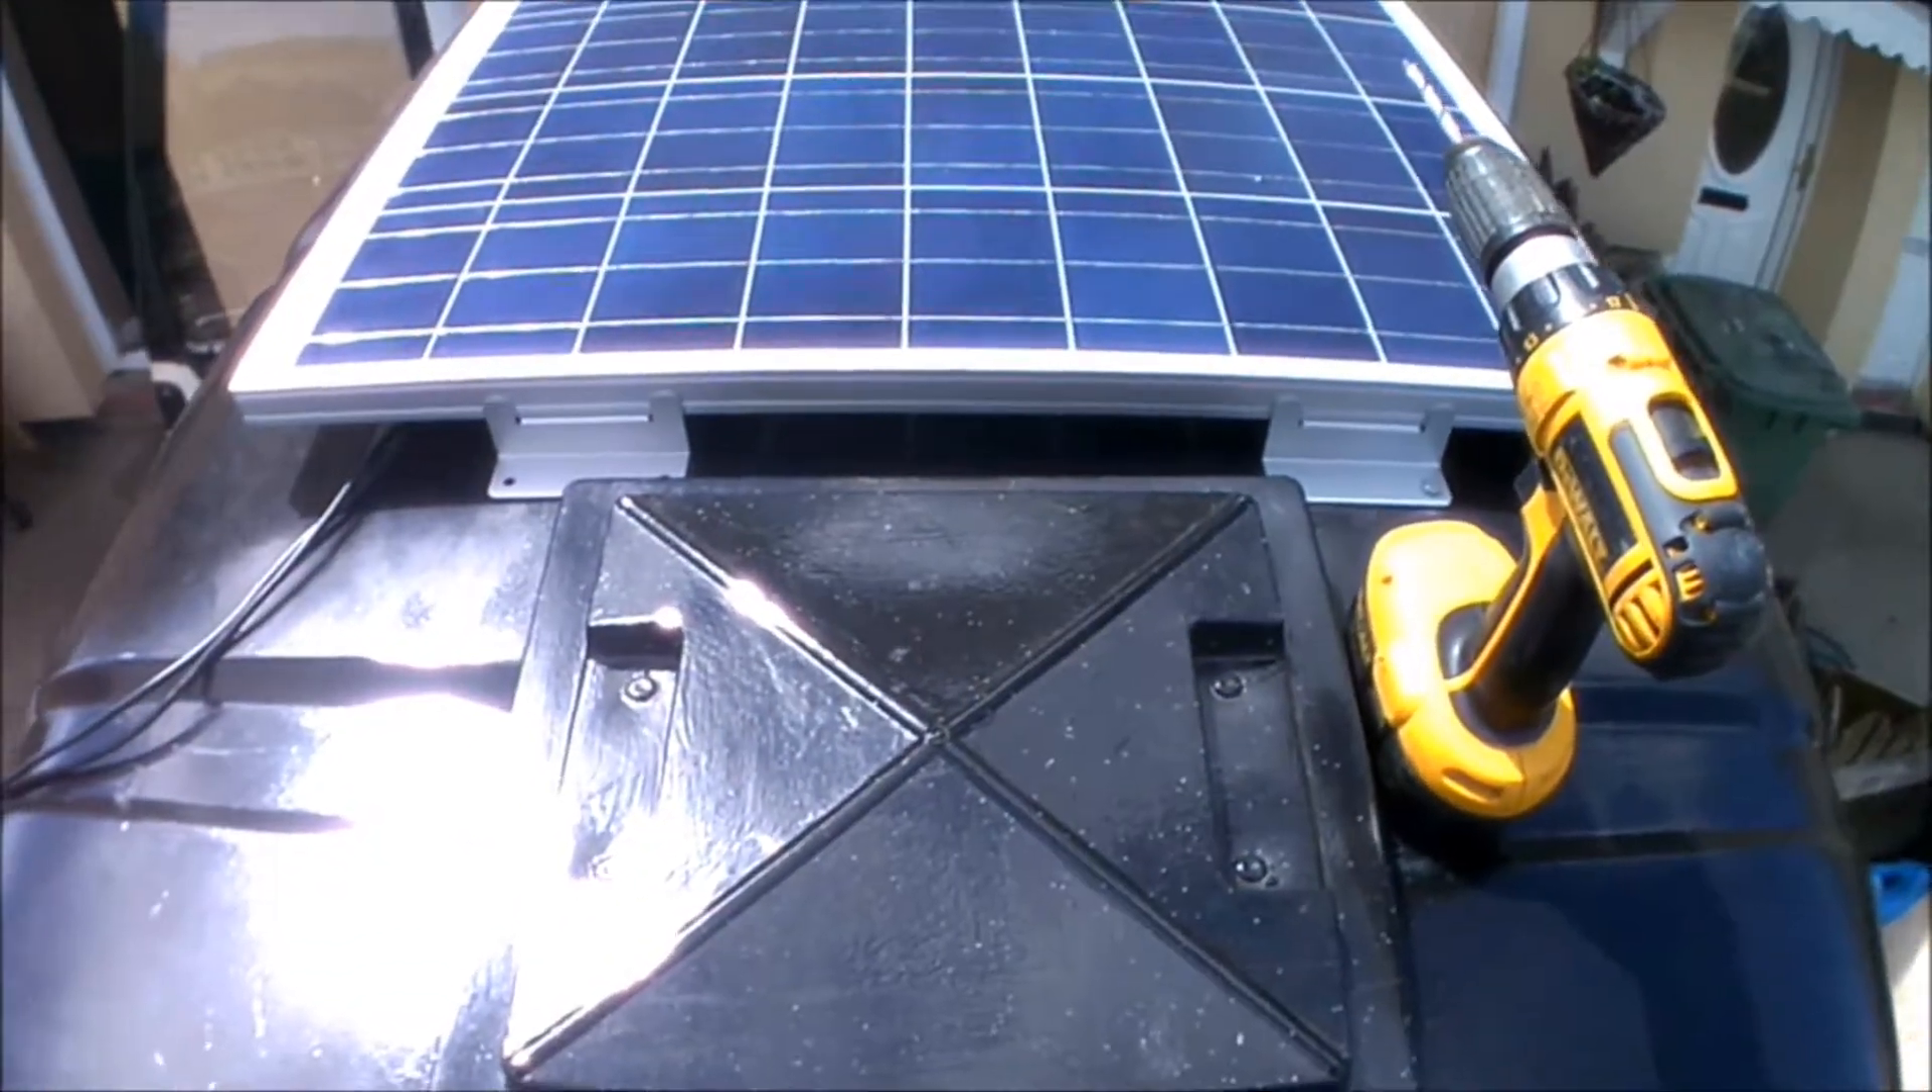I've got all the brackets mounted onto the panels themselves.